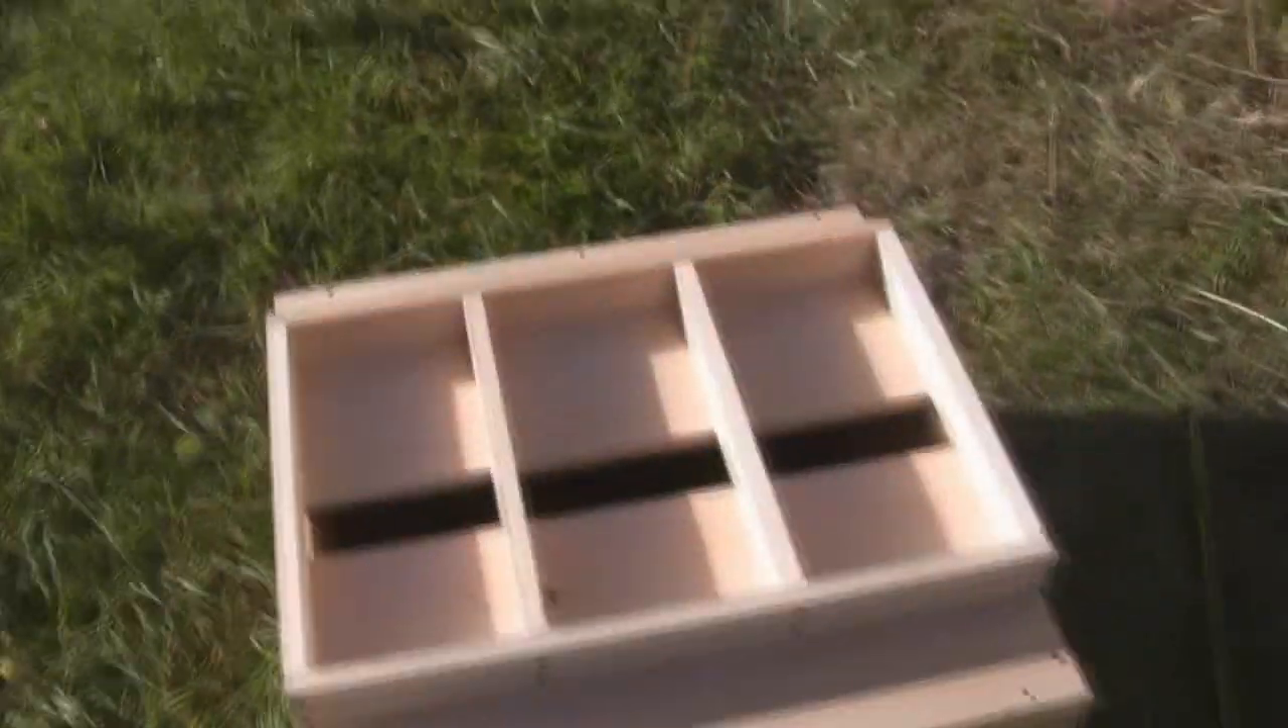So, I built my load bearing structure for underneath. It's just a simple little grid here.